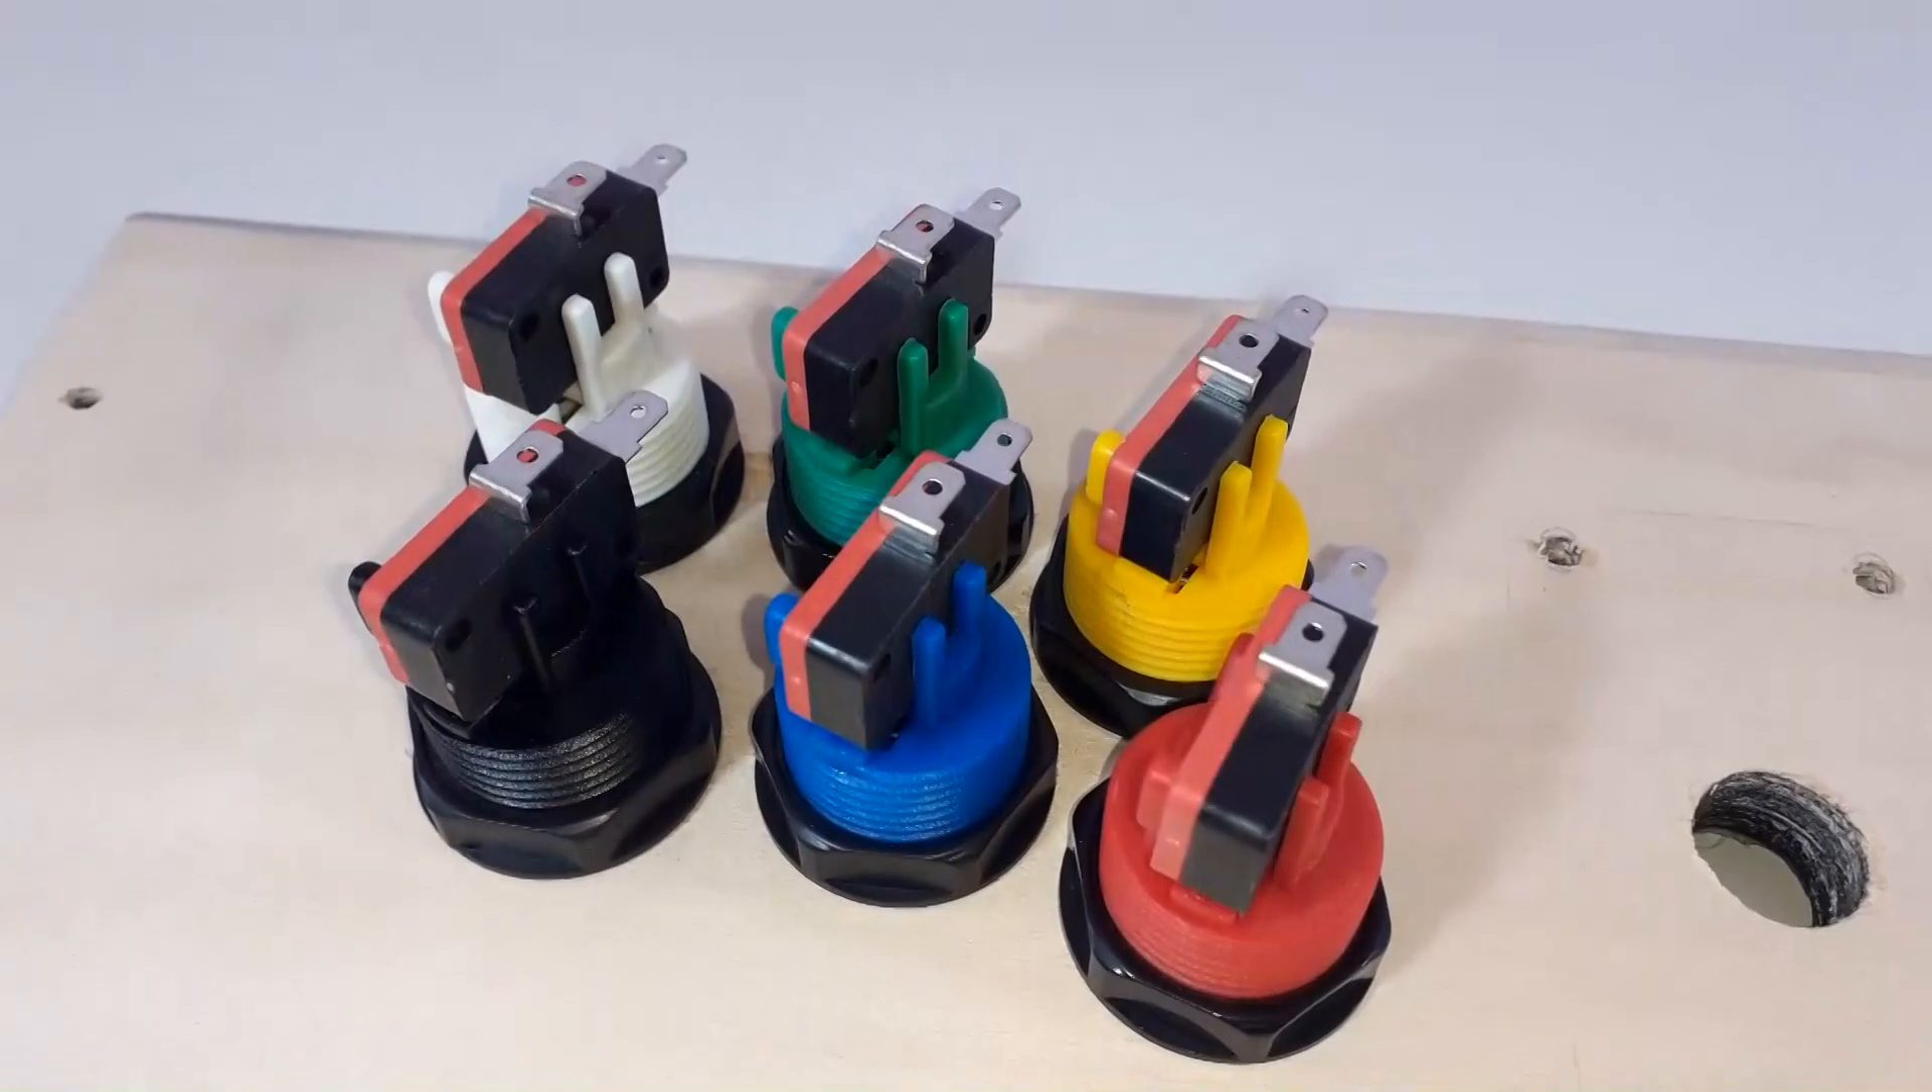Ed ecco come si presentano tutti i nostri pulsanti completi di microinterruttori.